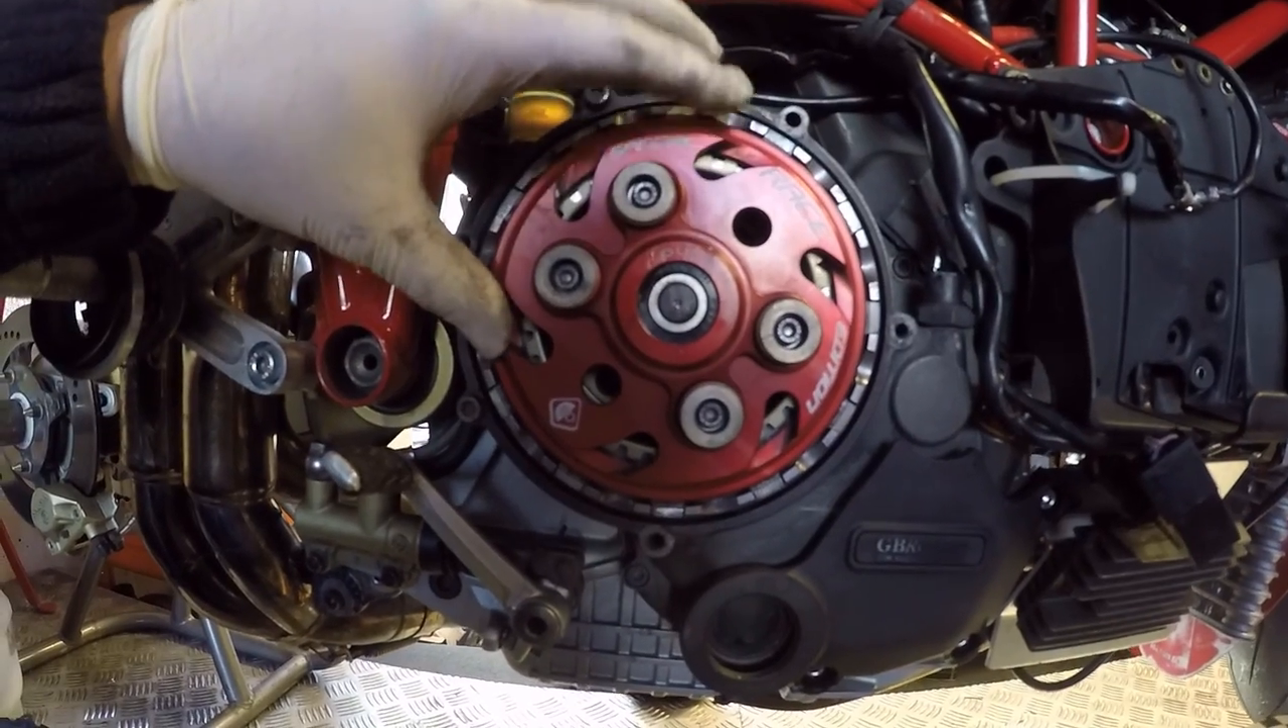That's the clutch plates back in and the clutch back together.